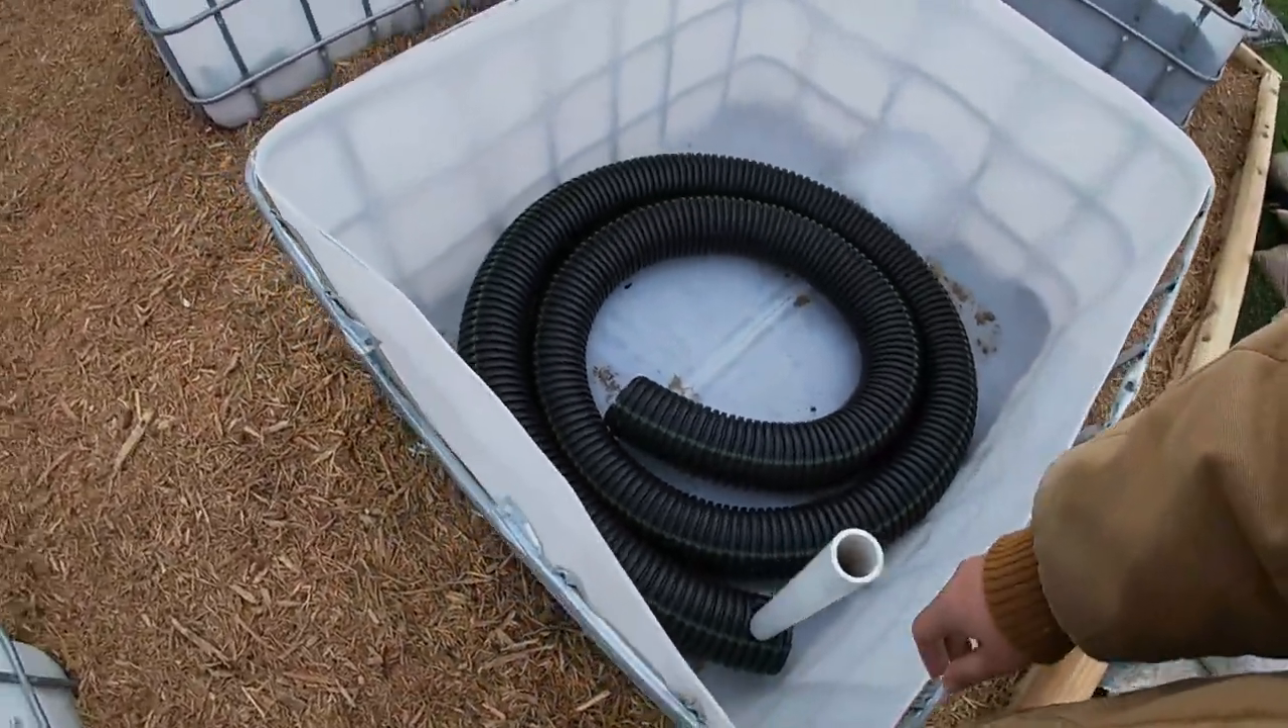Then we have just a PVC pipe inserted which is going to be our fill pipe. This will be off to the side.